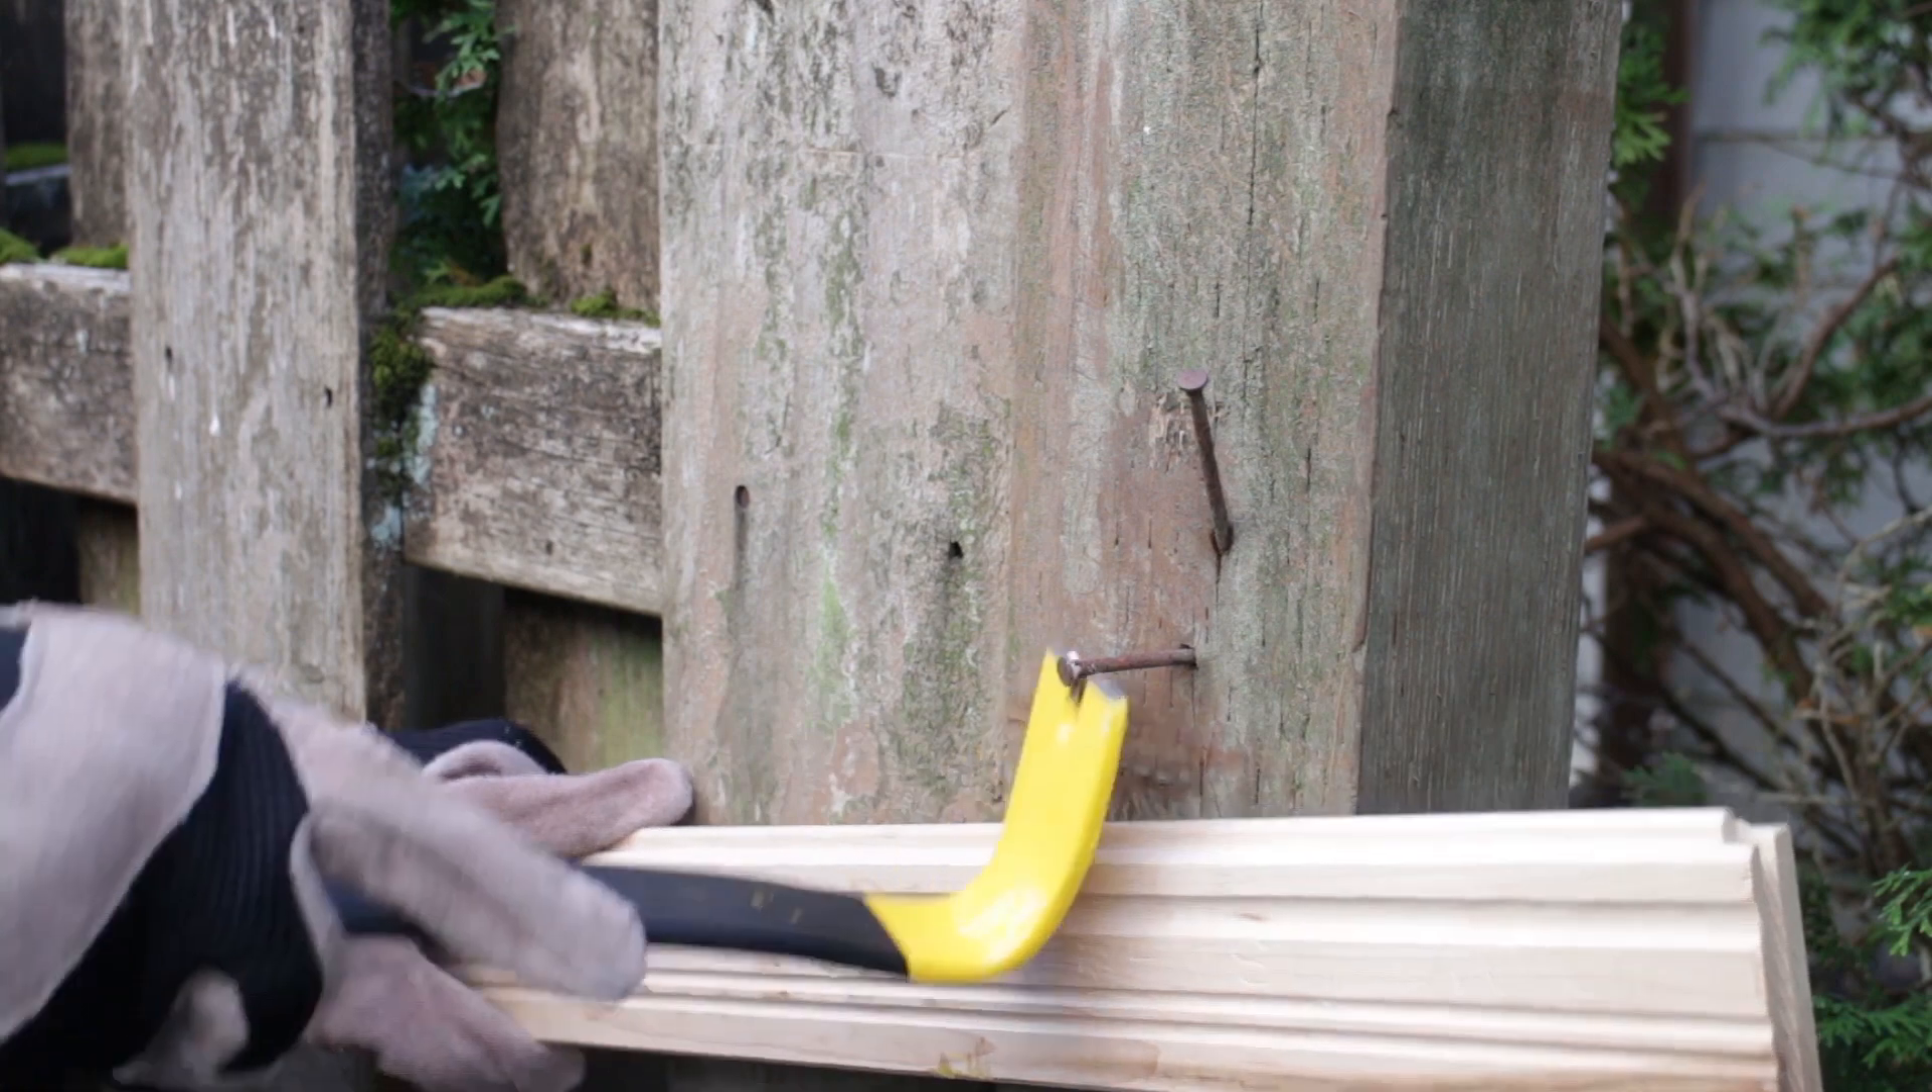Most likely the original nails for the crossboards are still there so I'm using a Wonder Bar to yank these out.